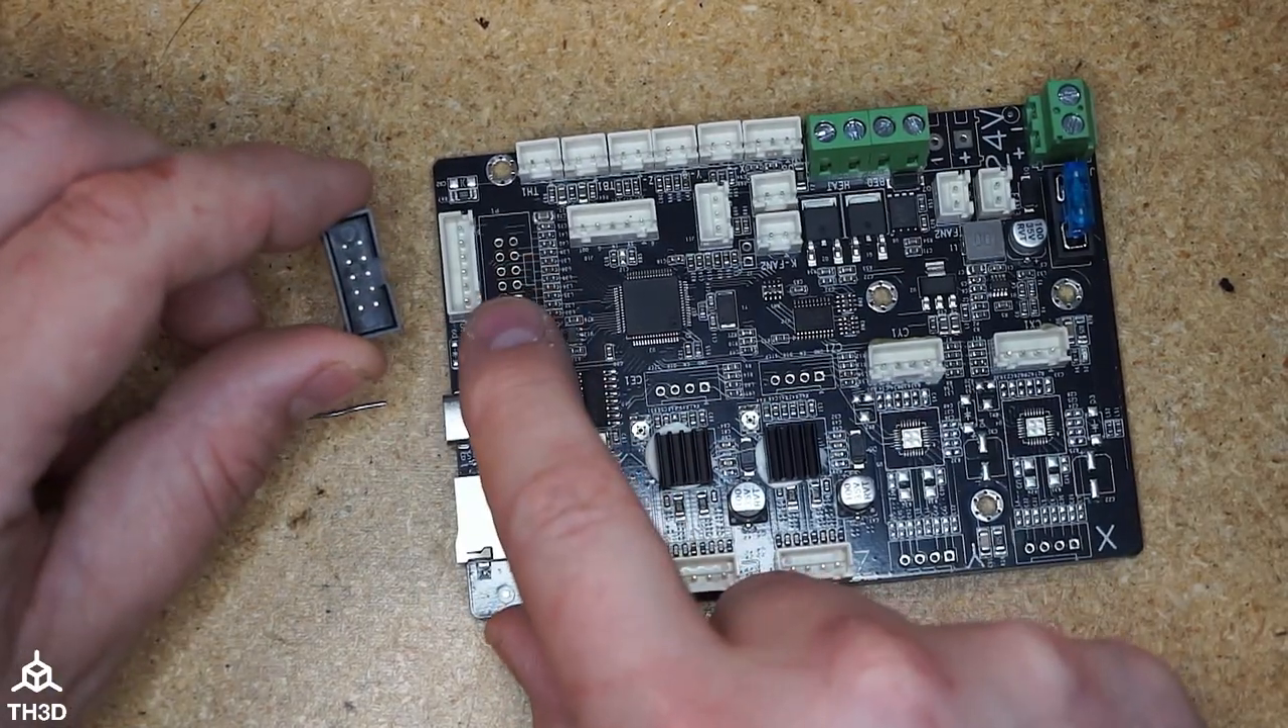We have the board removed from the printer.